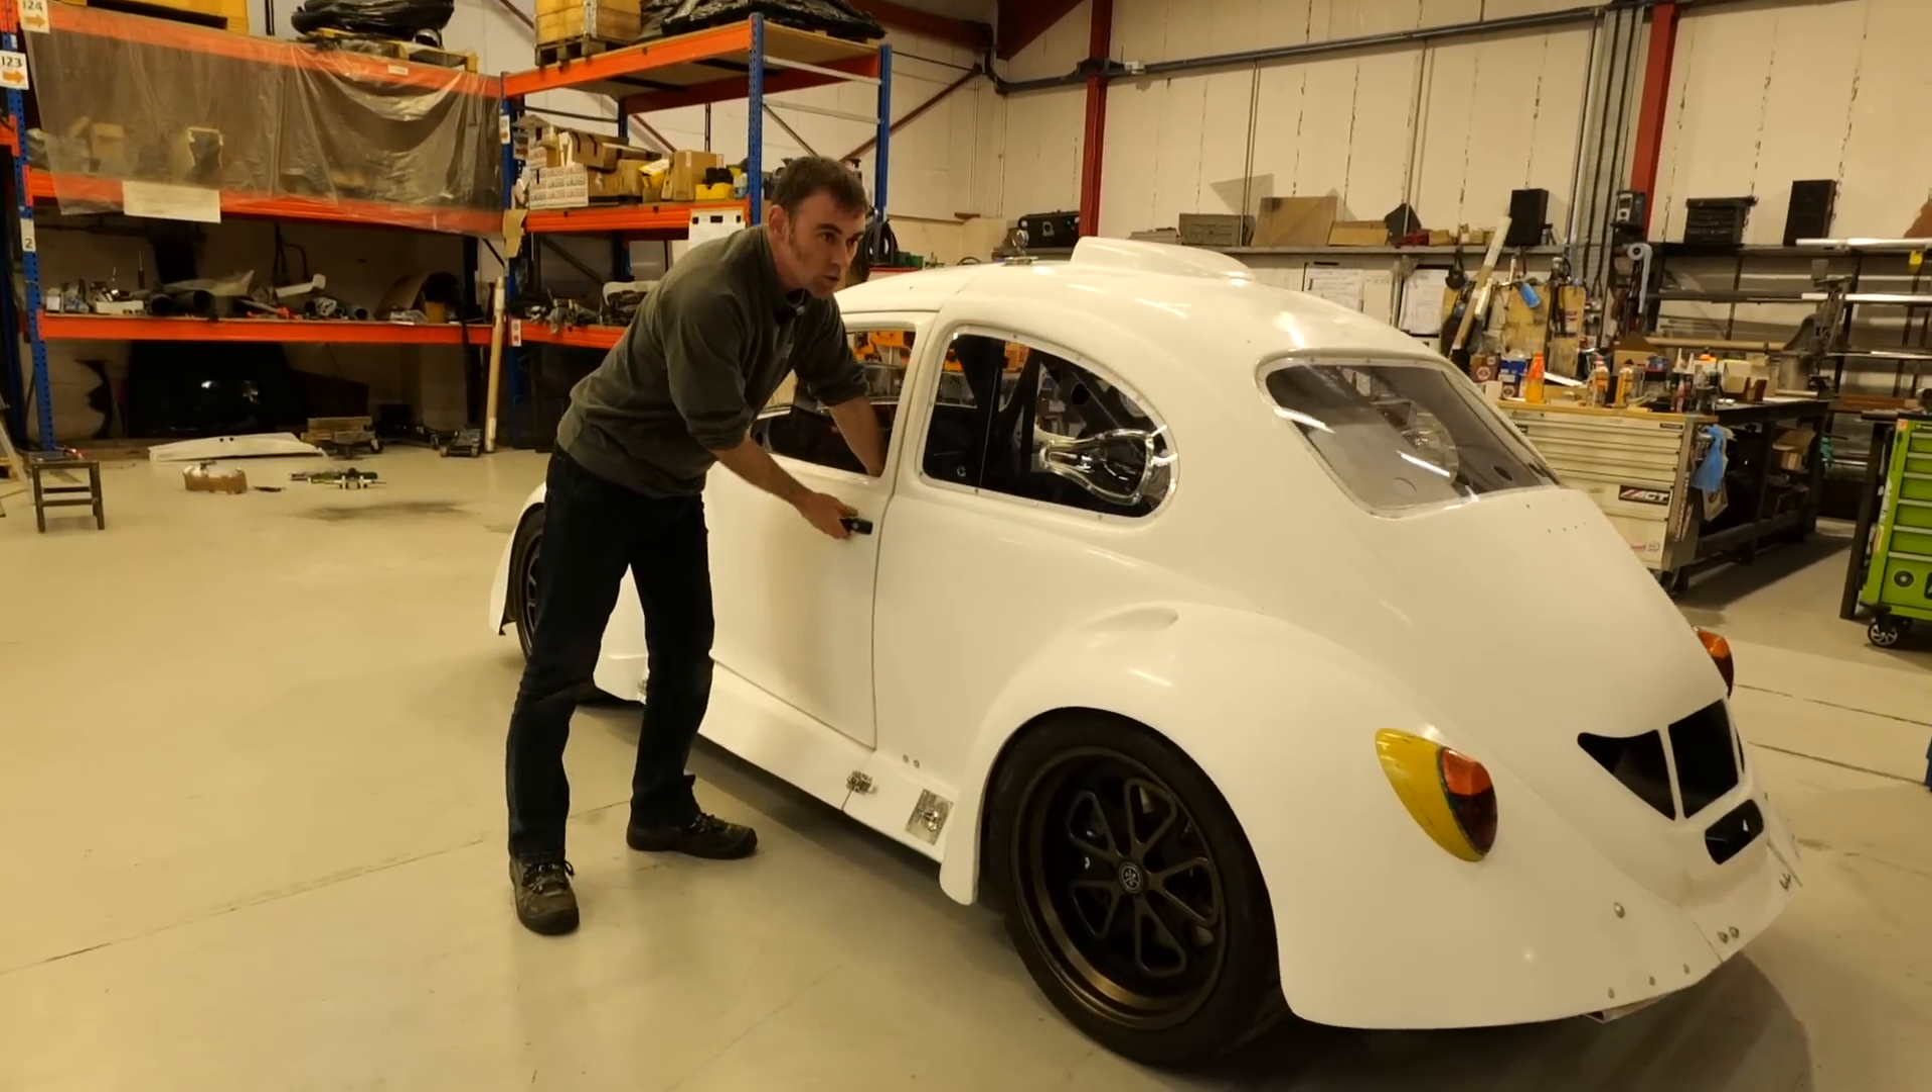So we've got the bodywork on, we've got the rear clip here, and we've got the doors on.